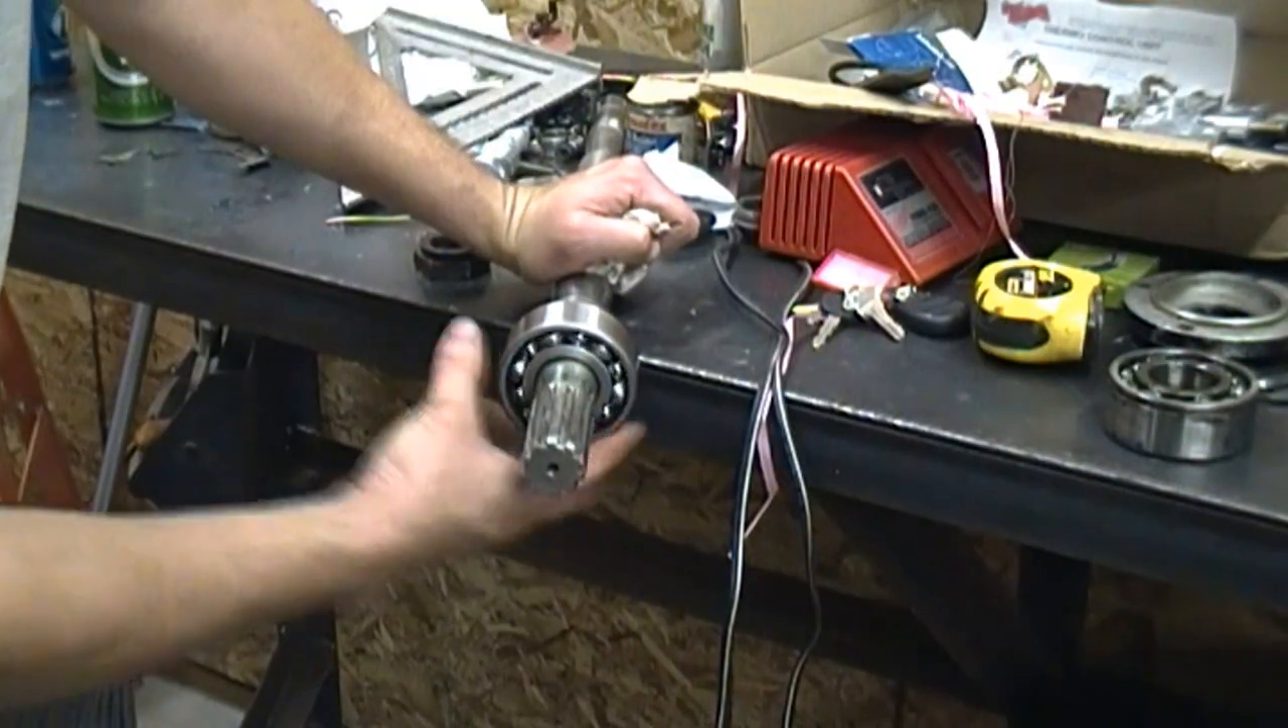Alright, I got my bearing pressed on.